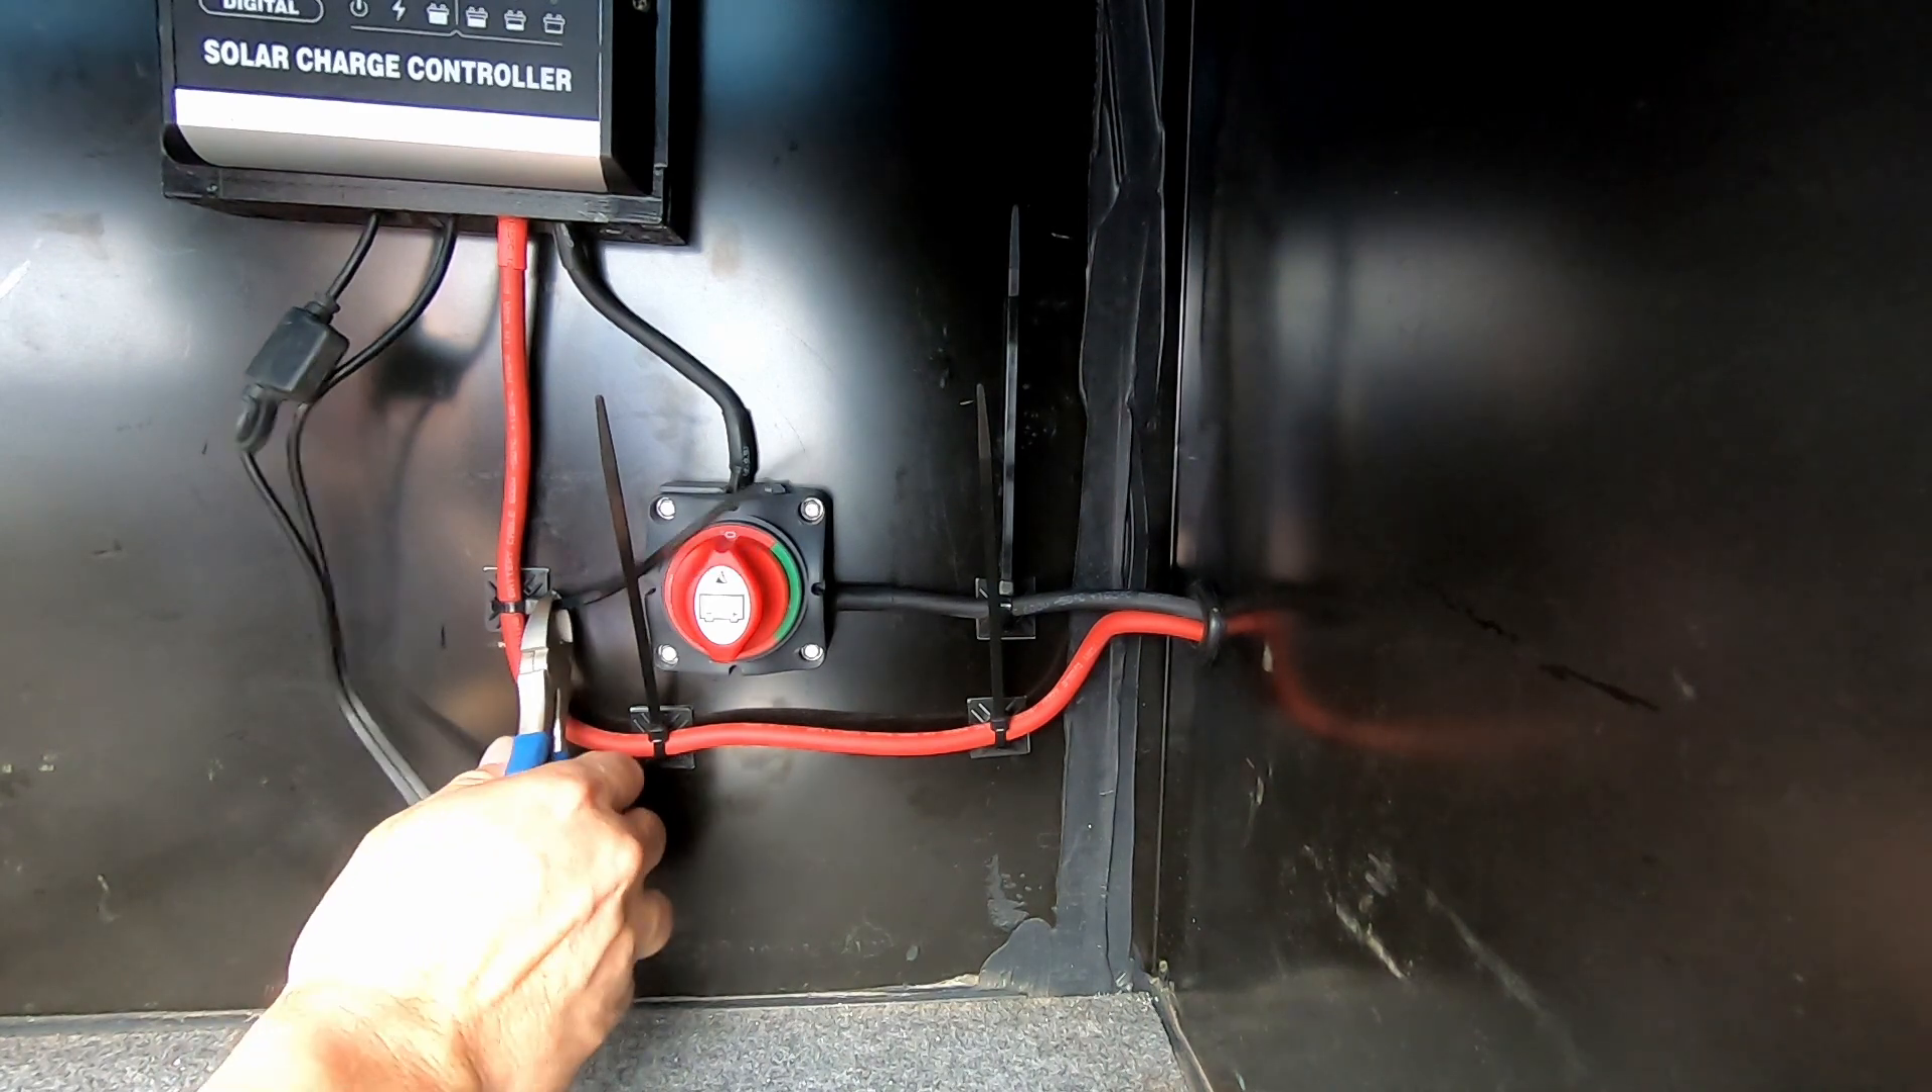I tidied things up a bit by securing the cables to the wall using these zip -tie wall anchors.